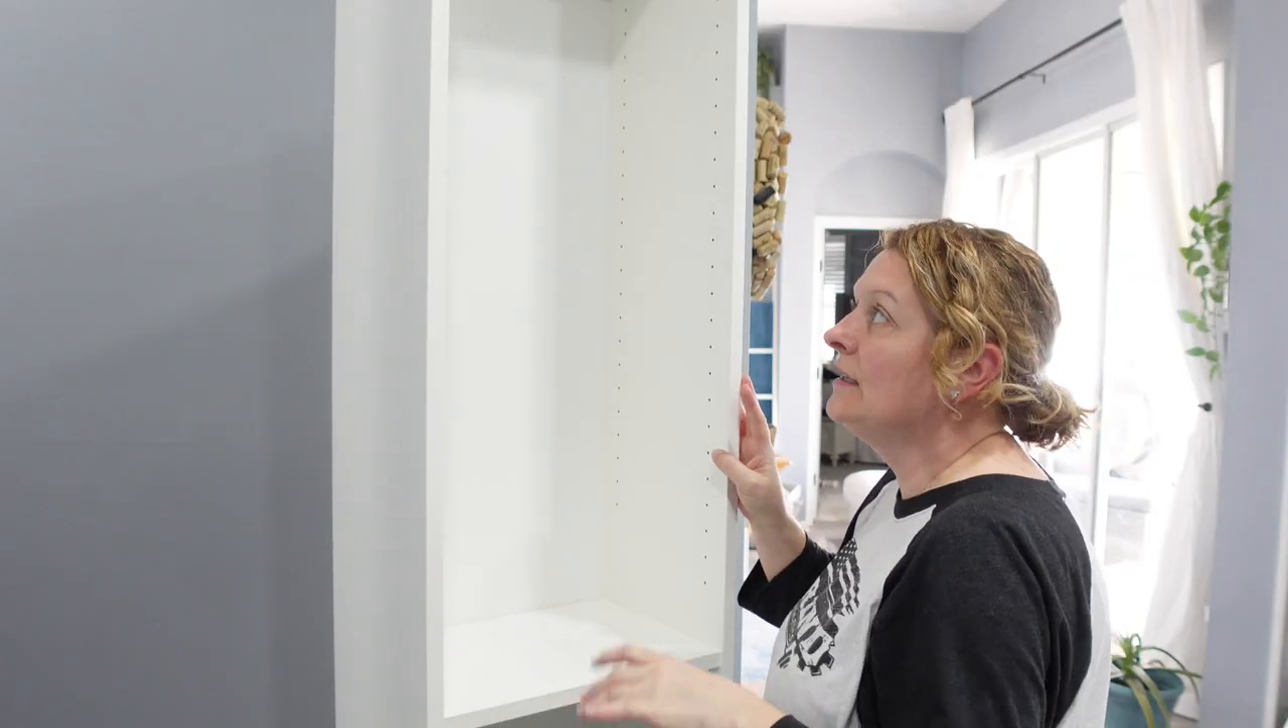I don't have all of the shelves in here yet.